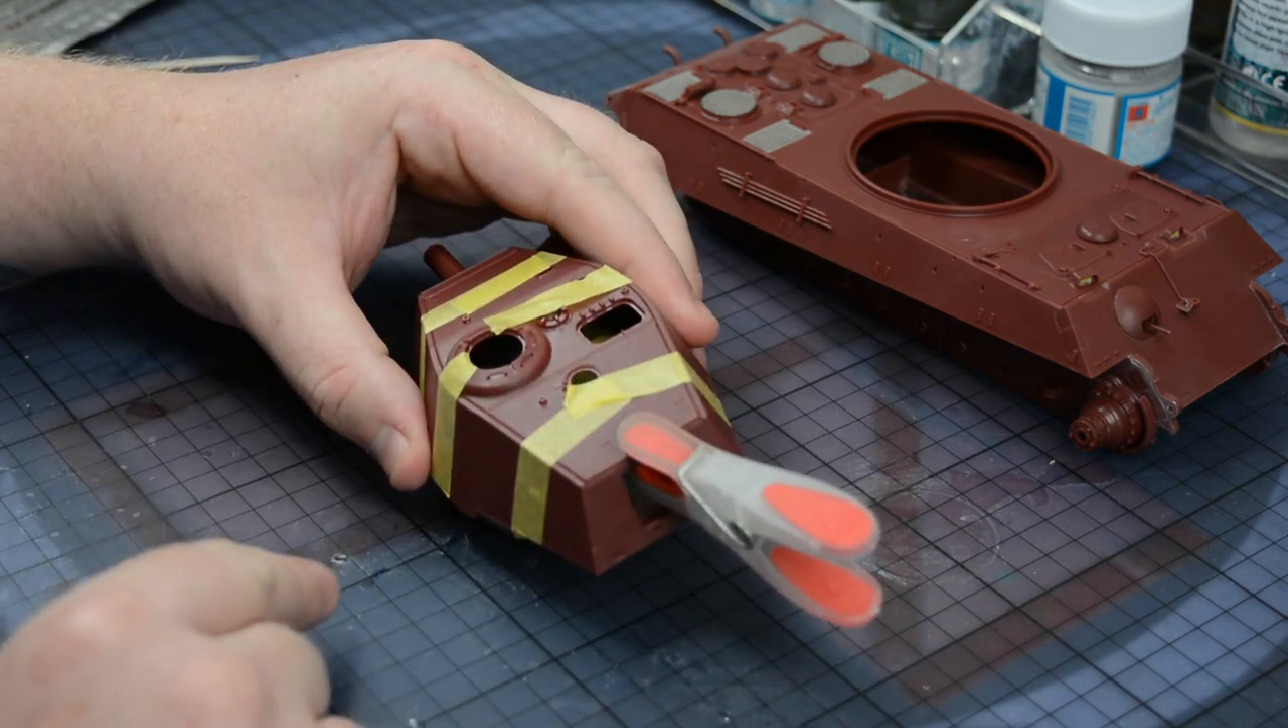That's the turret closed up.